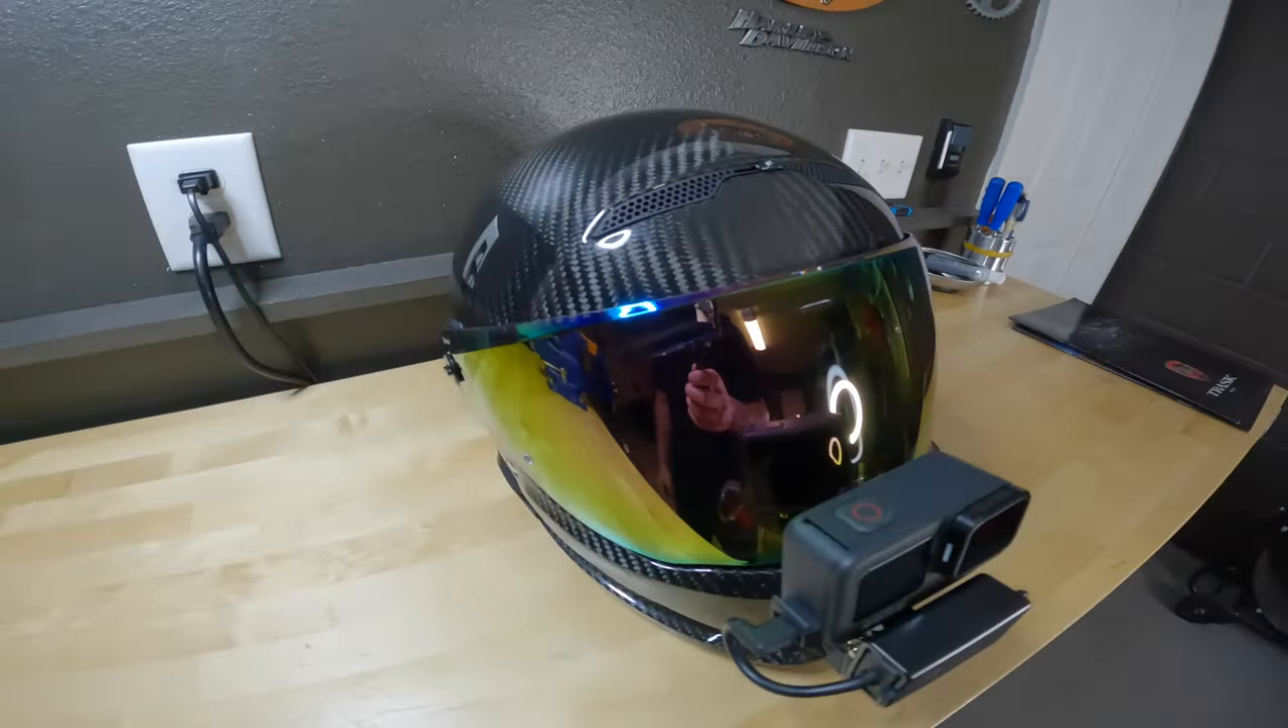All right, here is the finished product with the shield on.